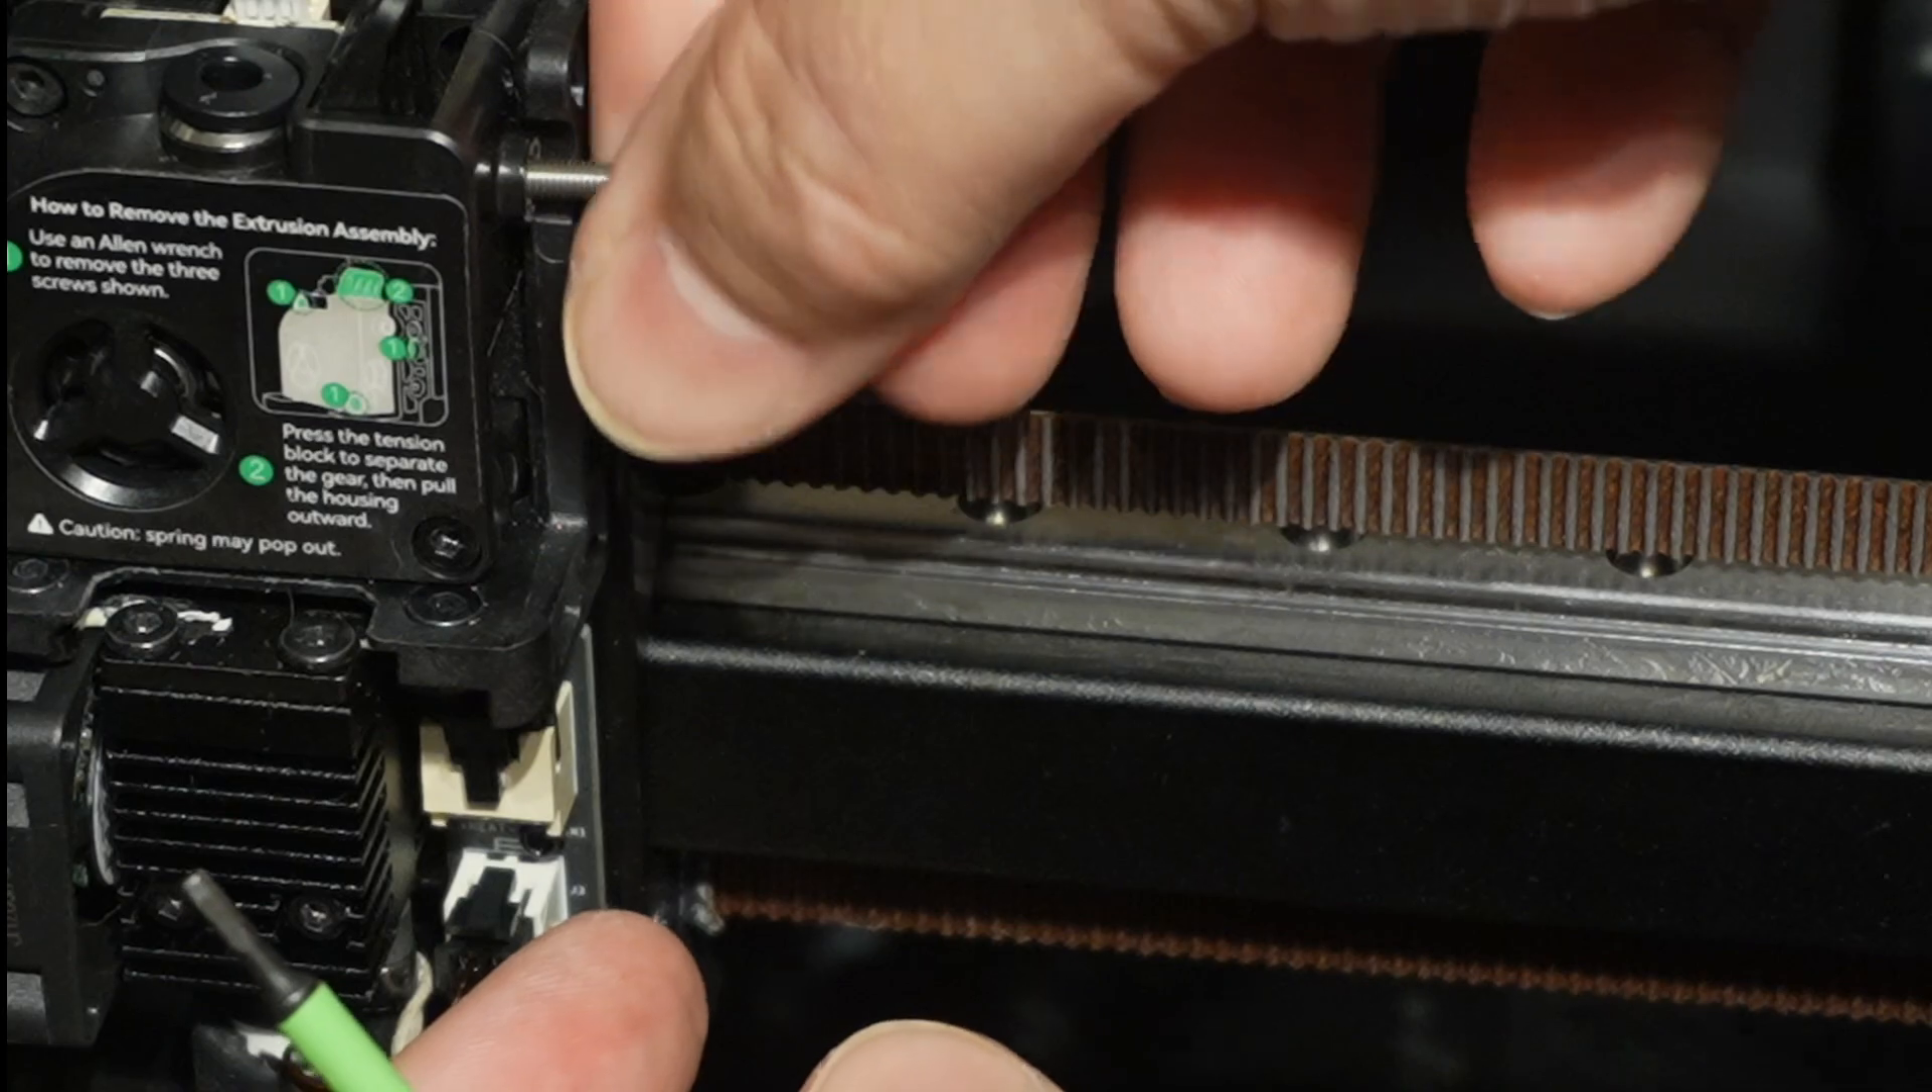And I think I'm going to switch out this screw for an M312 because that's really sticking out far.